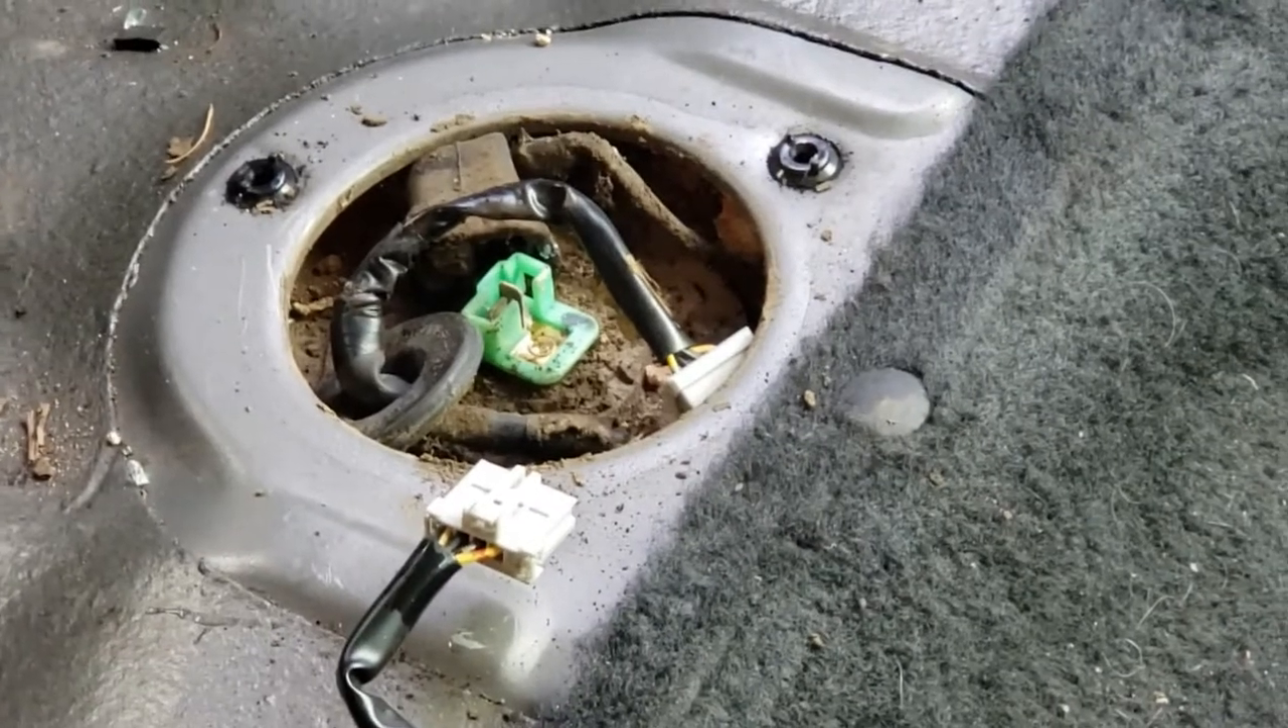Okay we've taken the fuel sending unit cover off disconnected the power wires and leads and tucked them back down.